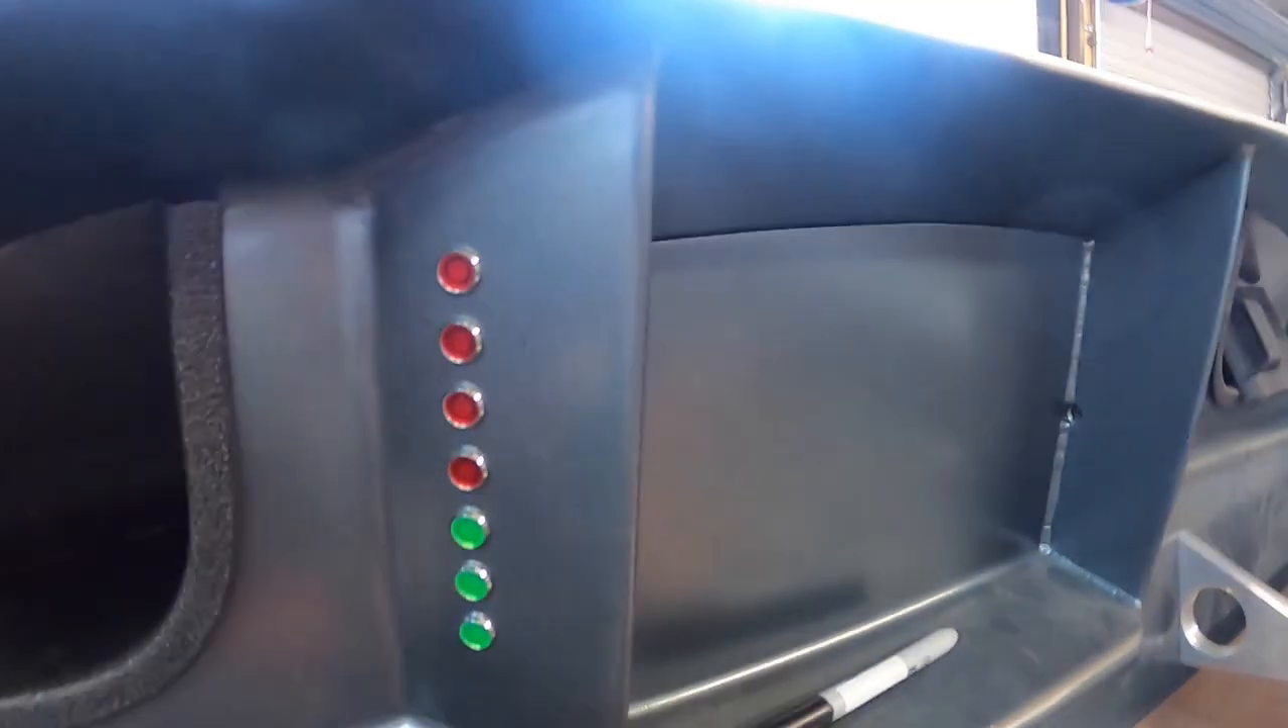So I got all the LEDs installed in here.